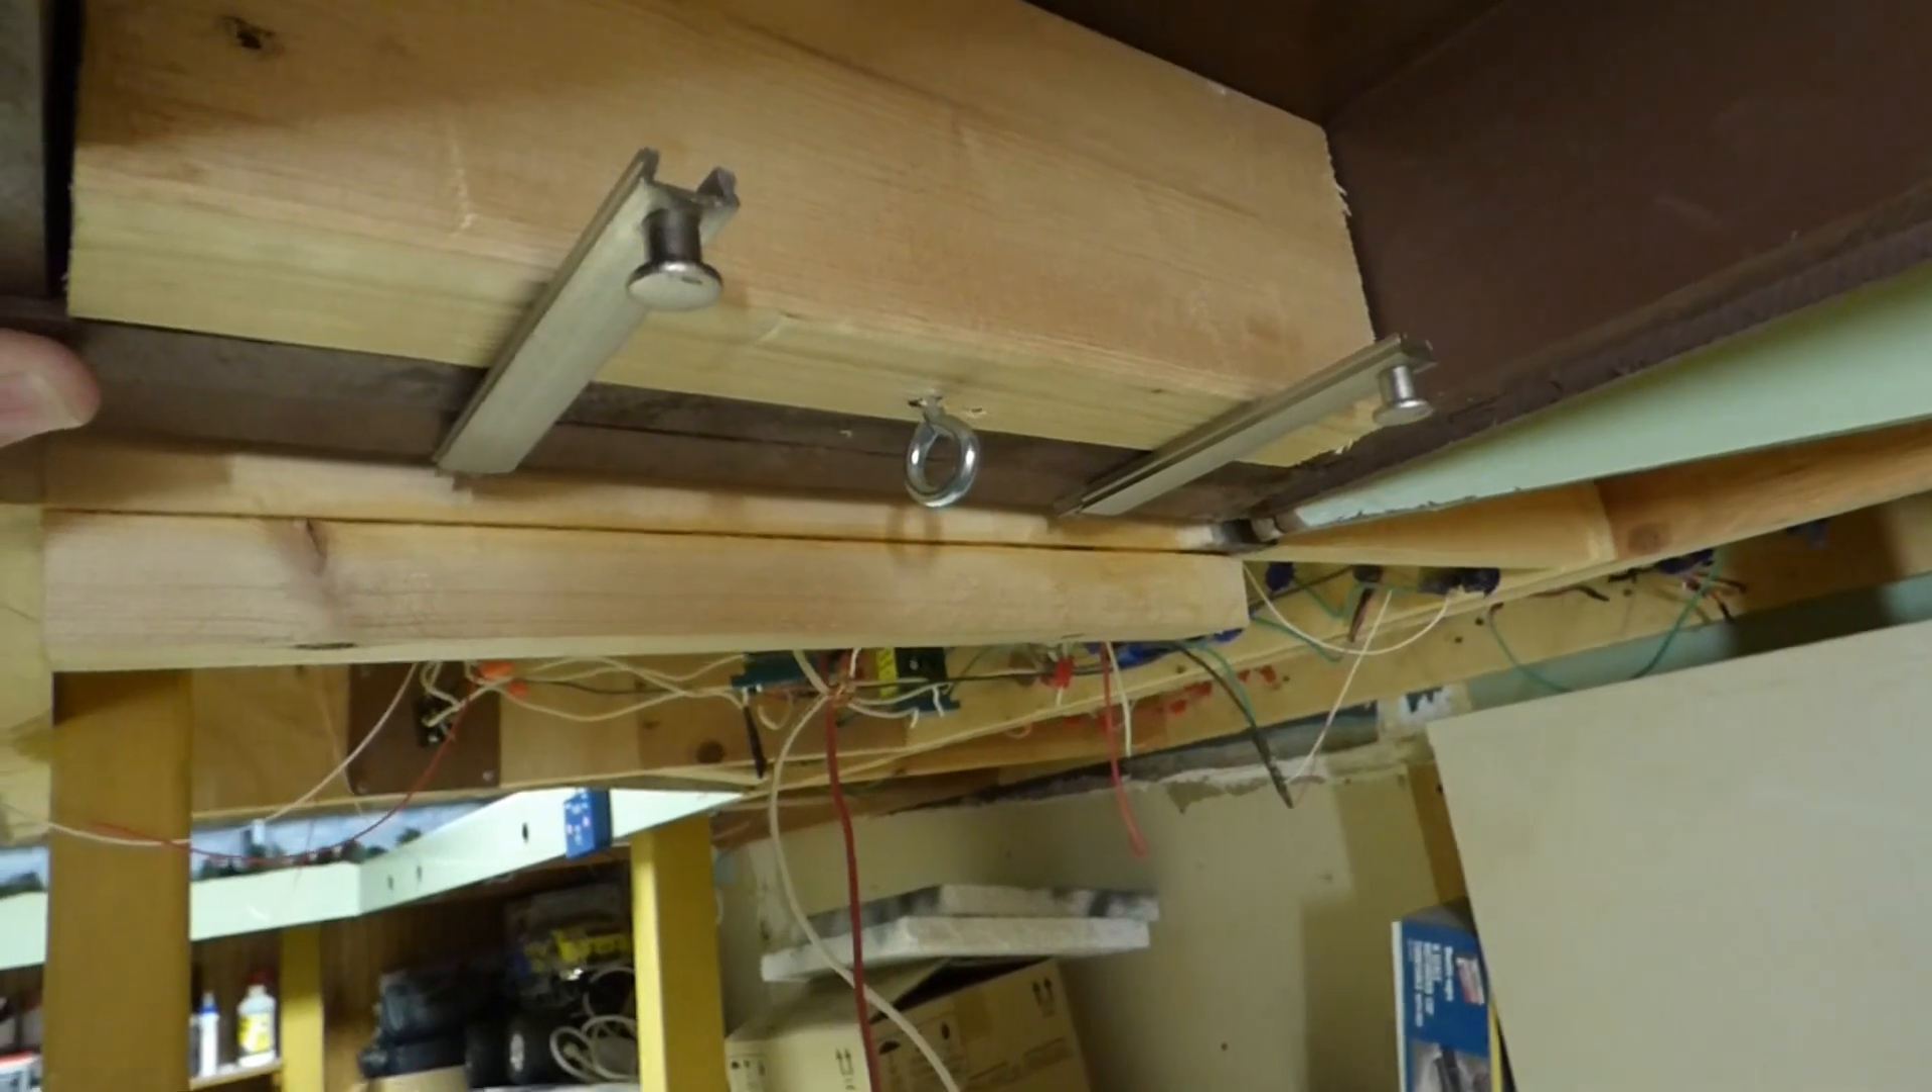And then underneath here, you can see I have two slide bolts and I put two only because it's 12 inches wide.